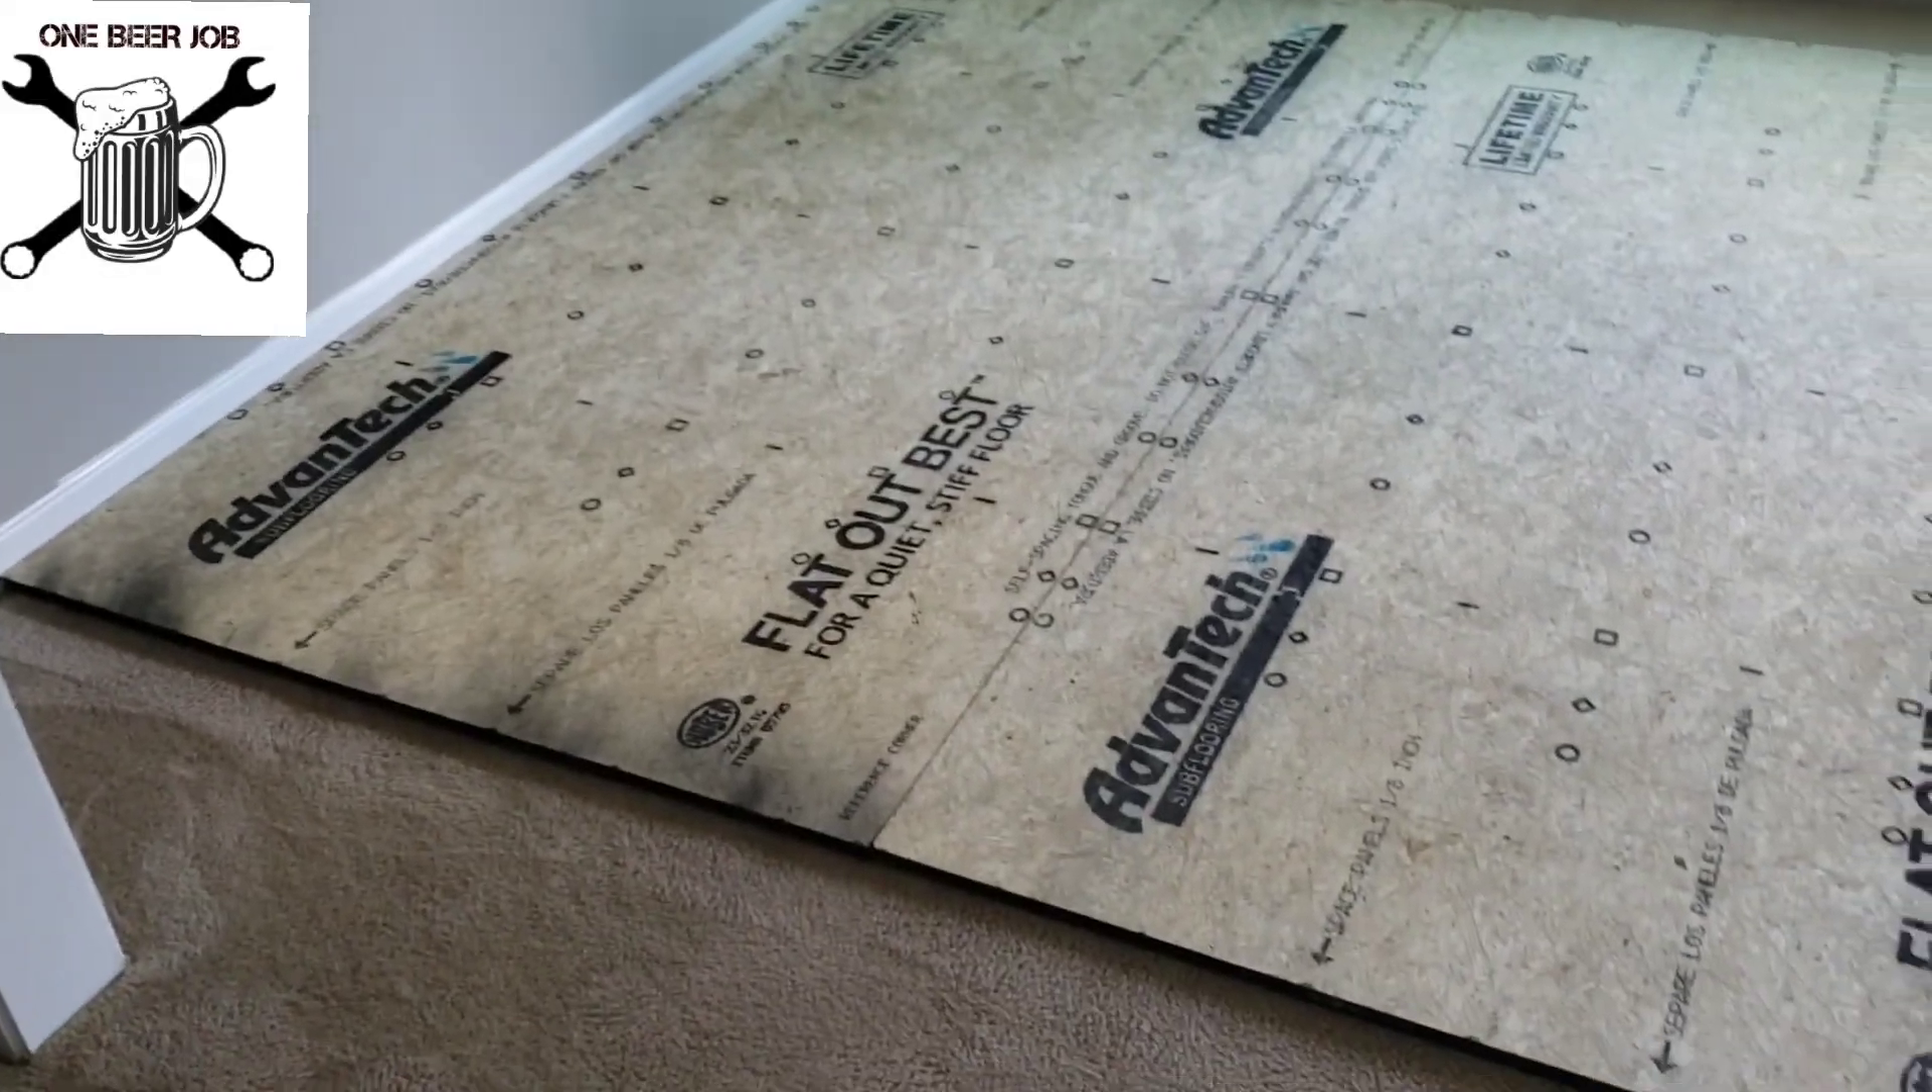So just put the subfloor in you can see I just put it right over the carpet.